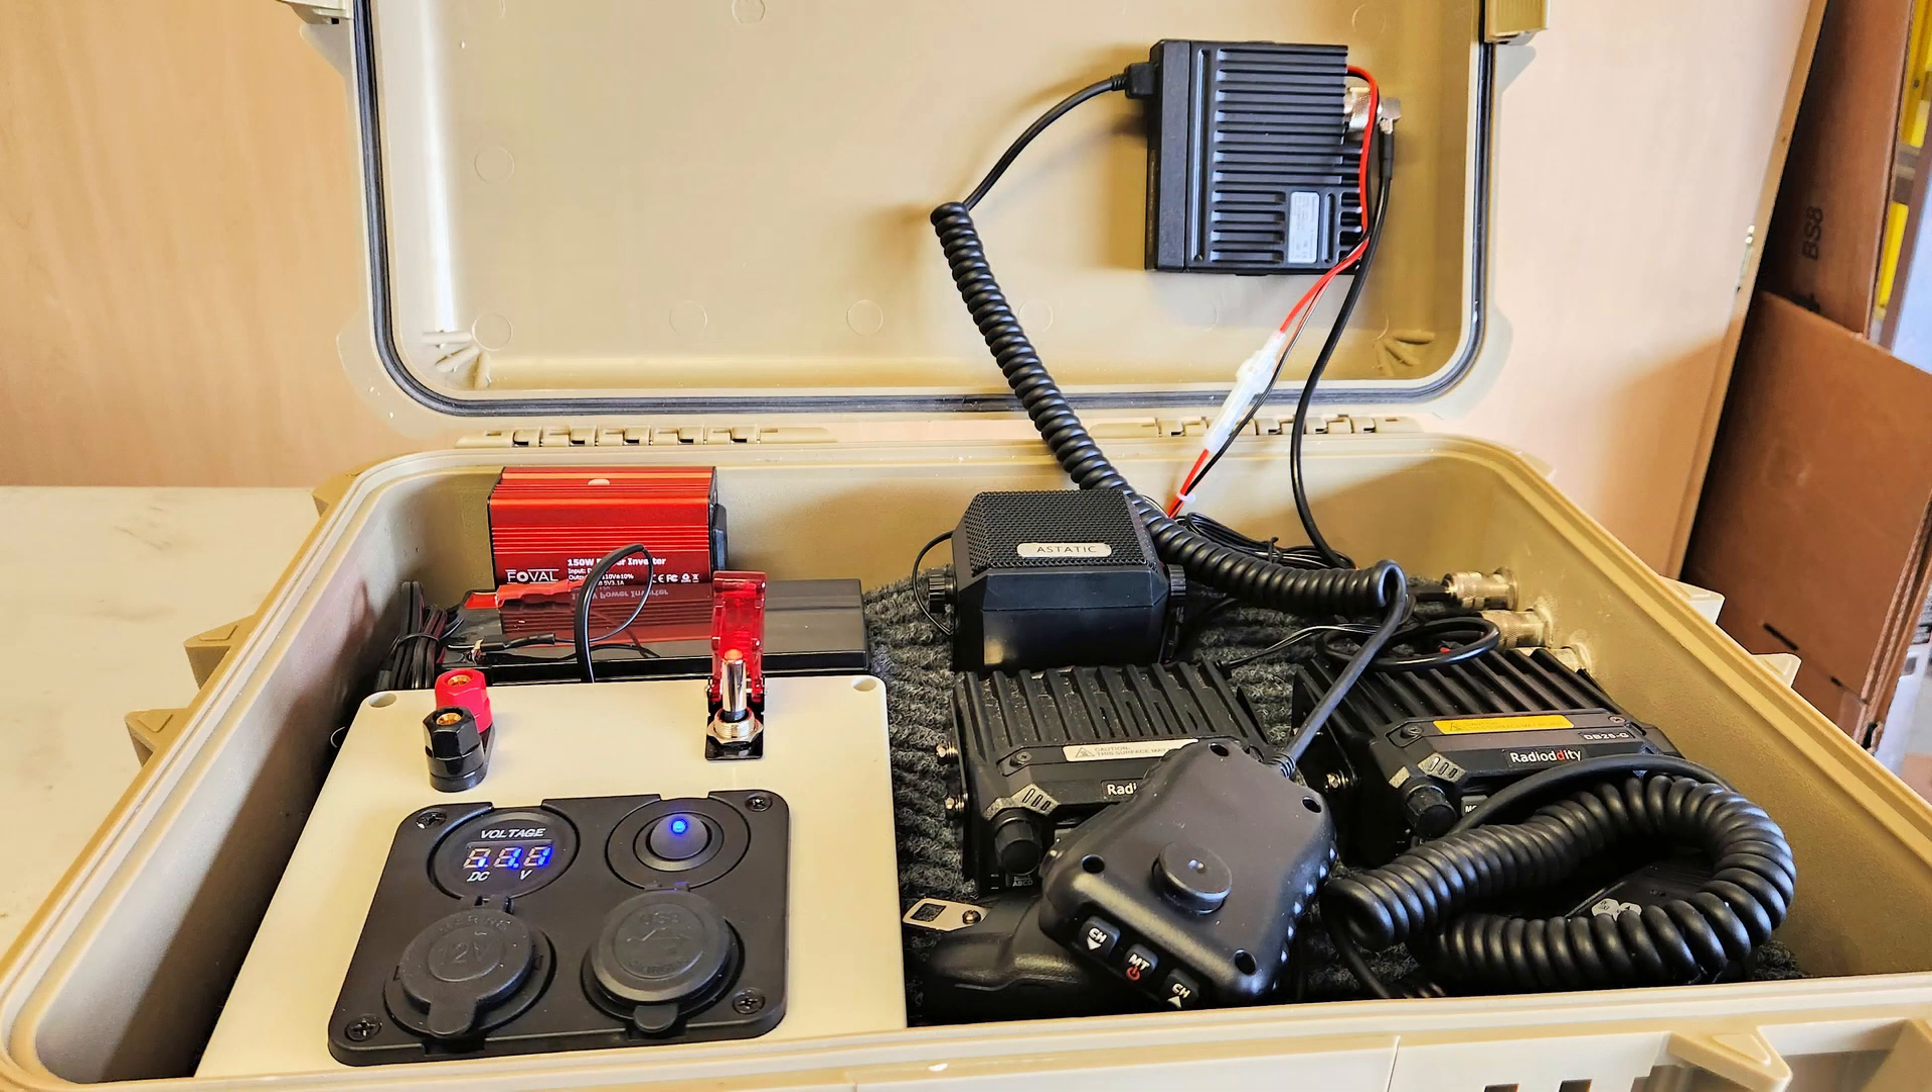This shot shows the finished product, including the lid -mounted CS47CB radio.